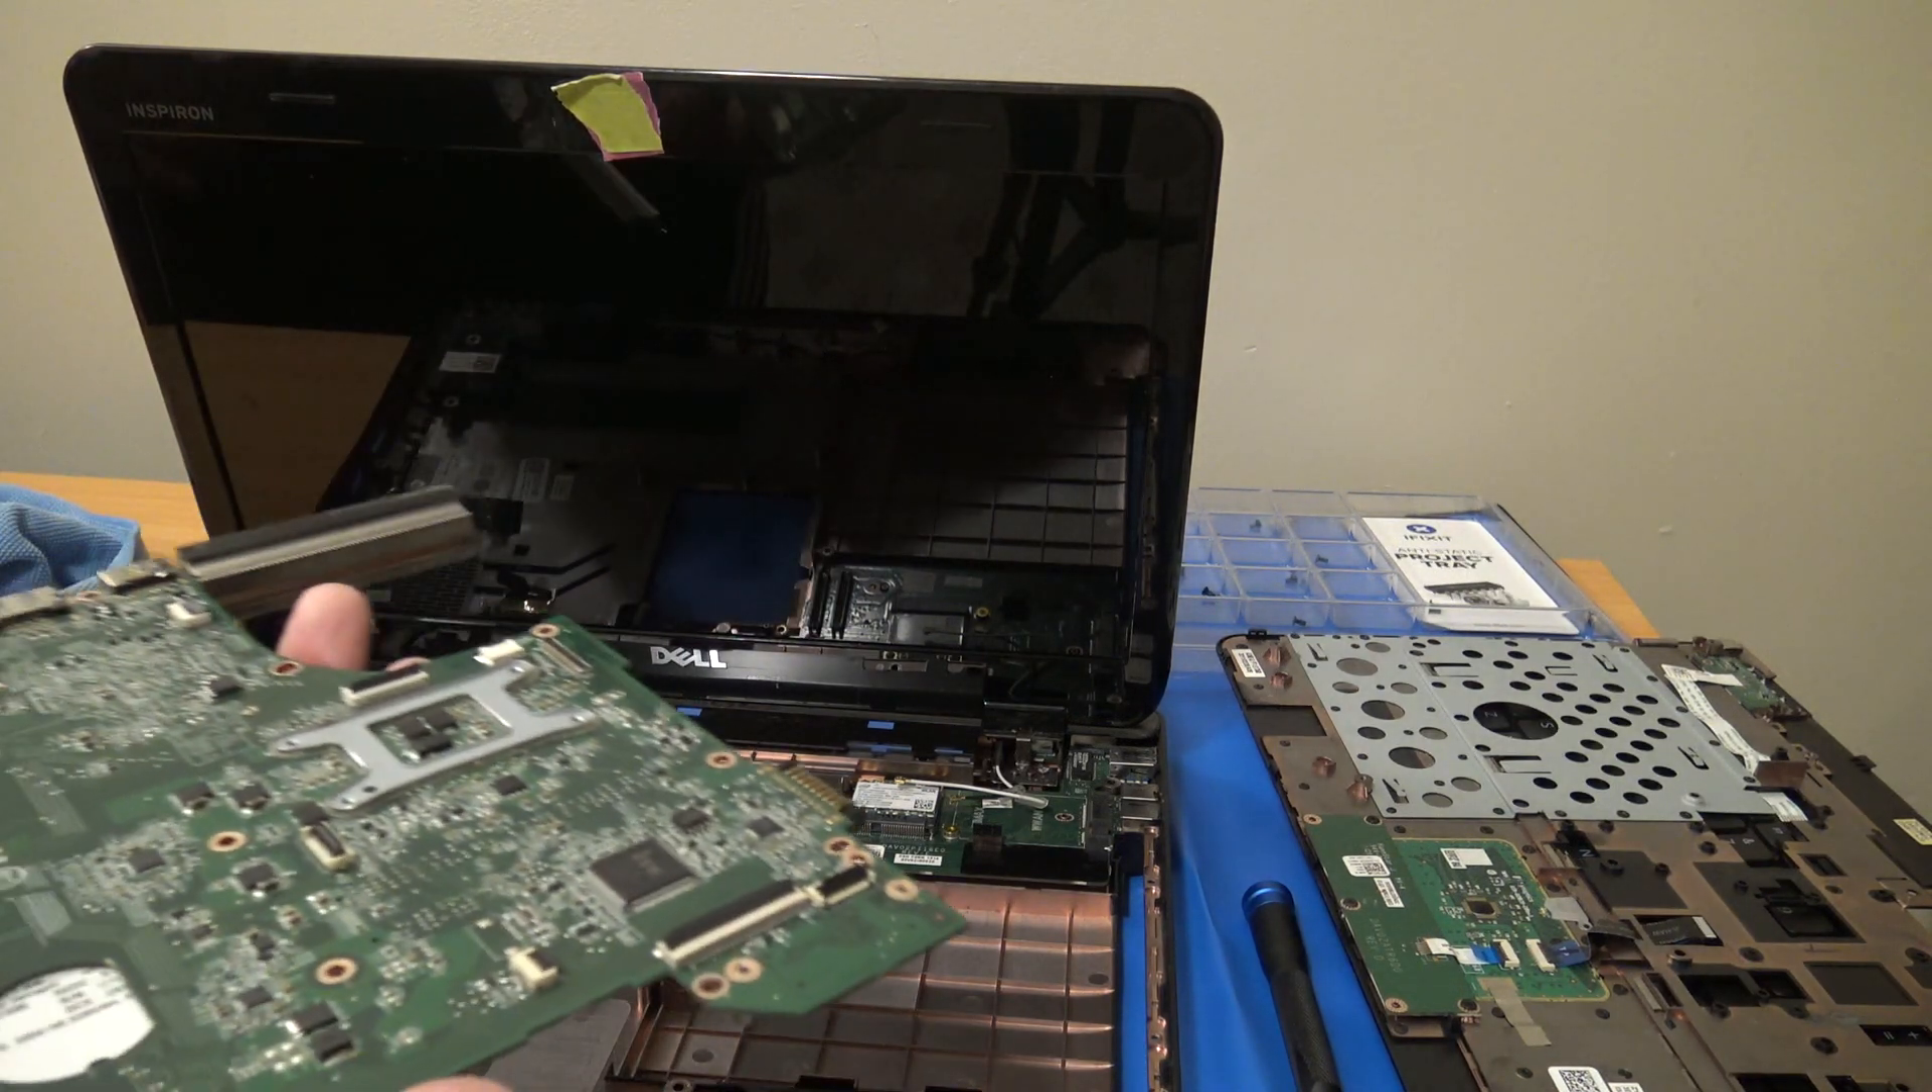All right, we got the main motherboard out now.